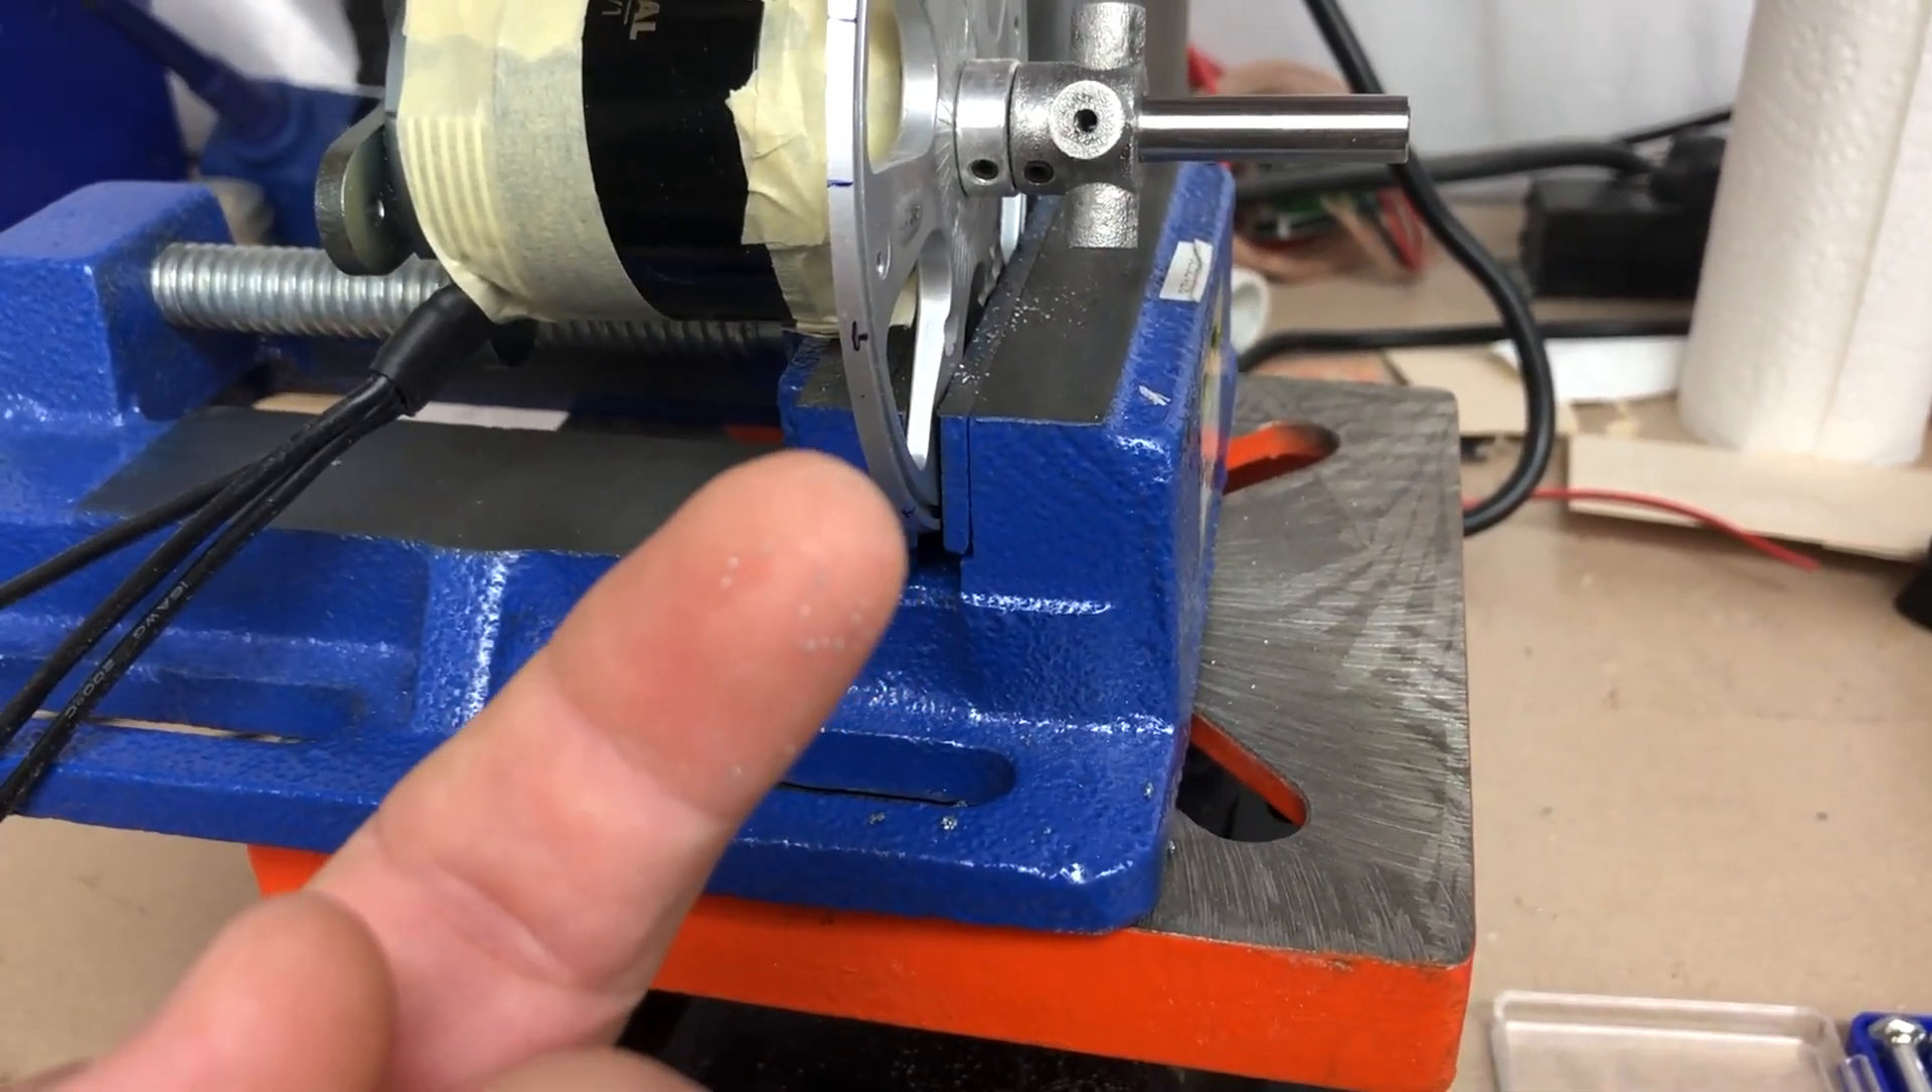Yeah, so everything's mostly disassembled and I've got the motor taped off just to help avoid getting any, you know, aluminum filings inside the motor.